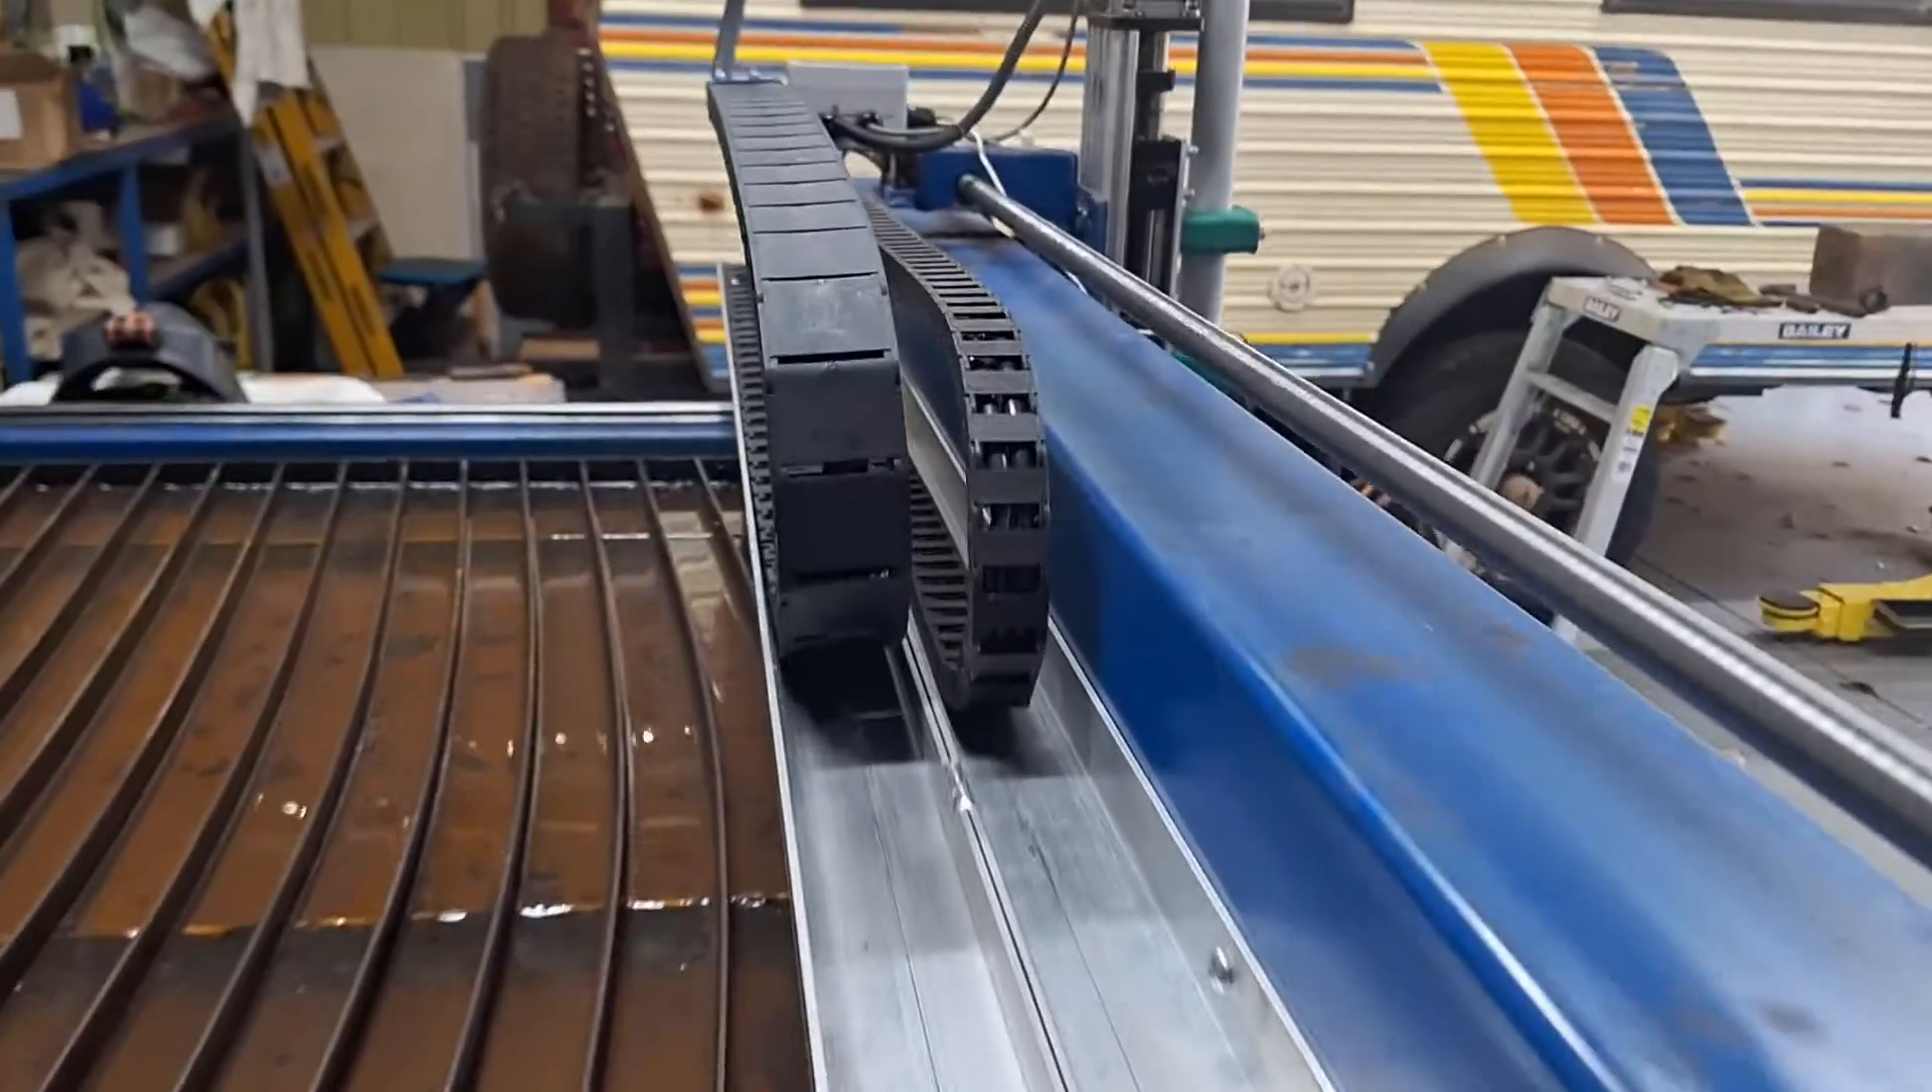There's those two chains in their respective little channels and yeah that looks really really good.